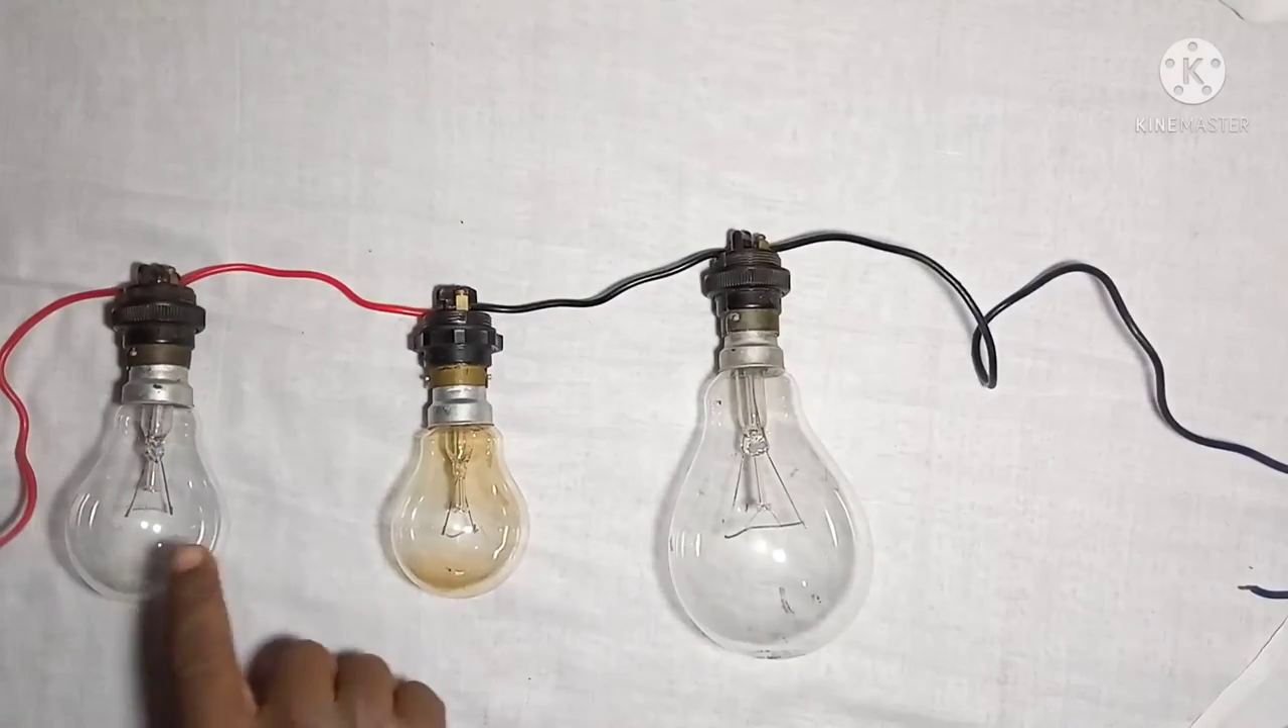तो देखिए हमने तीनों जो हमारे बल्ब हैं उनको कनेक्ट कर लिया है।